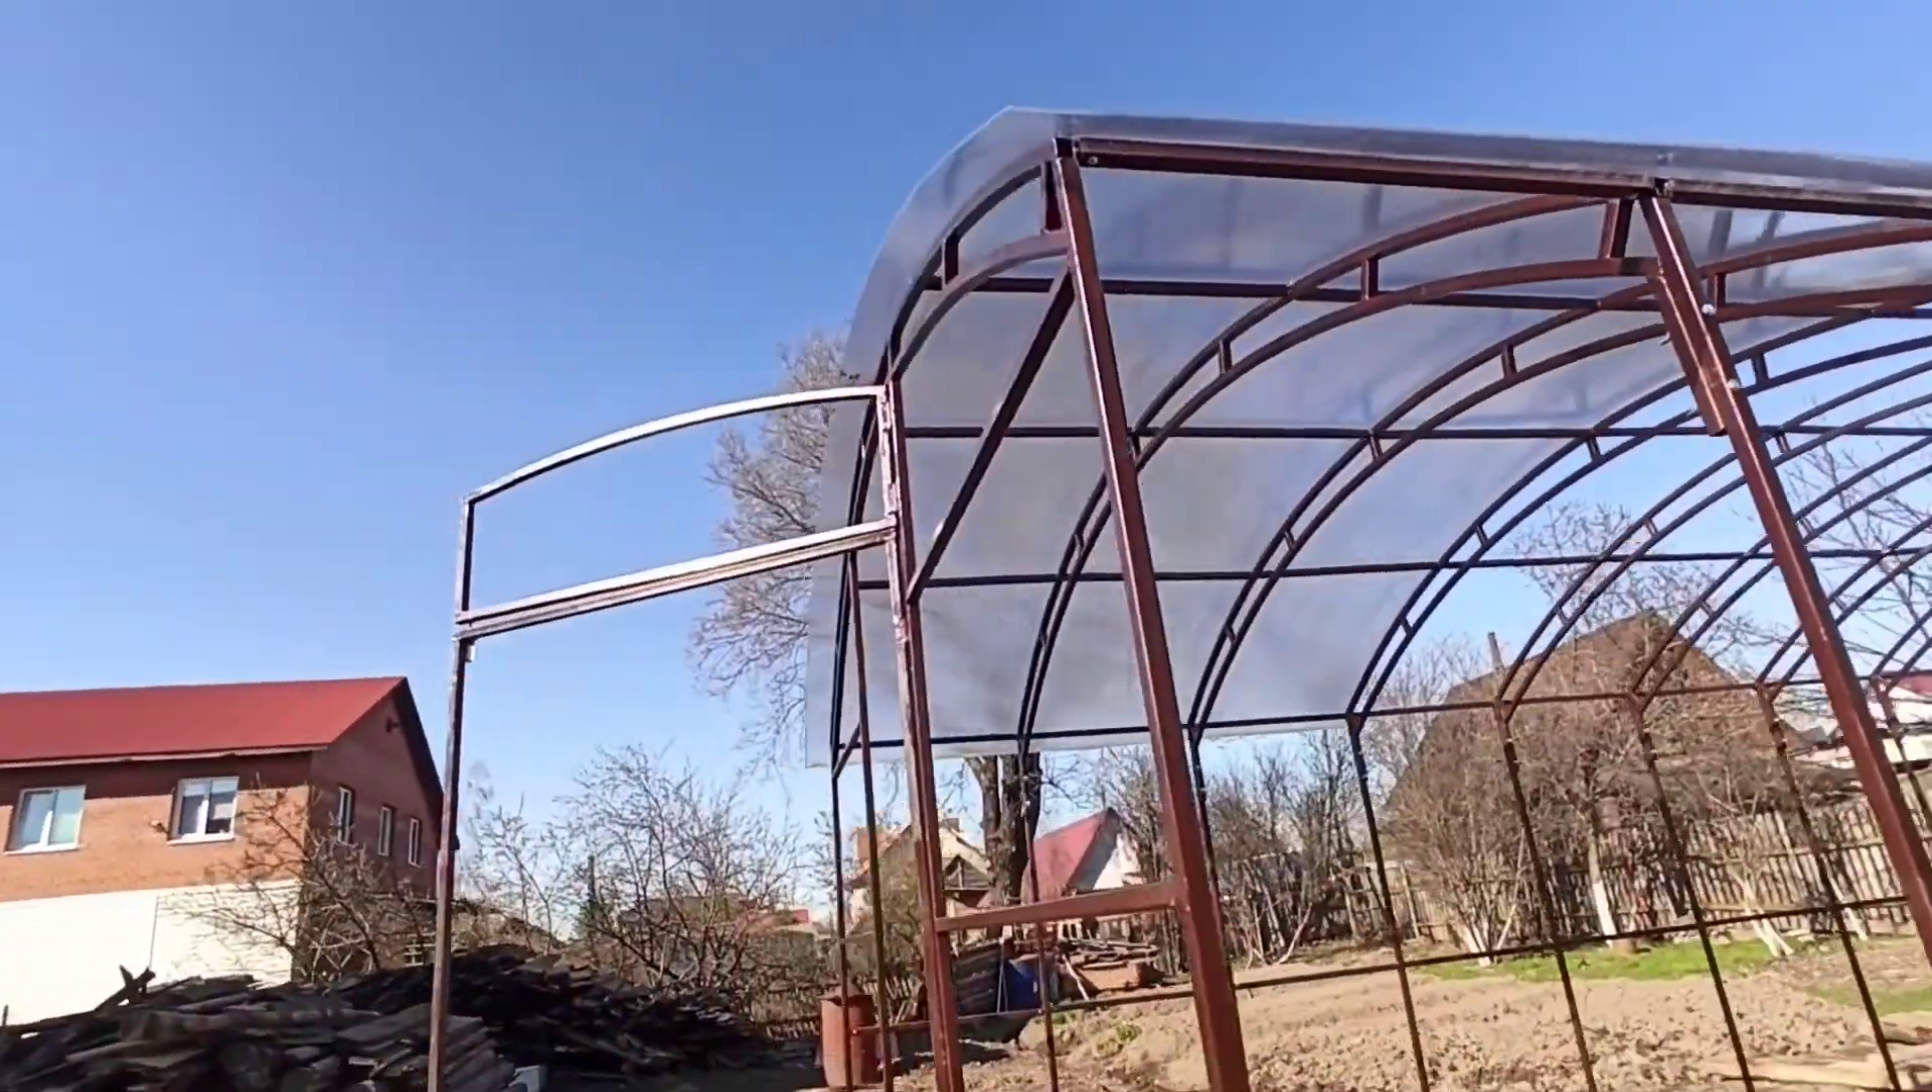Ну вот он первый листик на крыше лег.